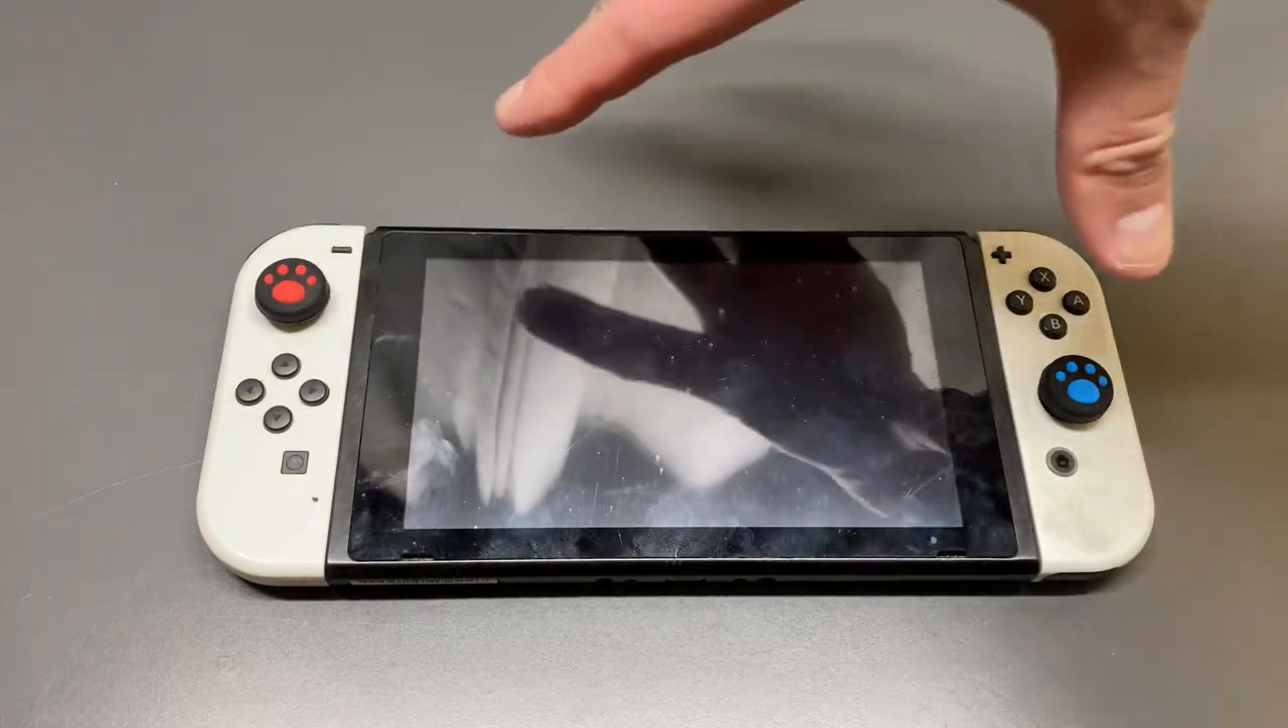As you can see we've gone ahead here and installed these joy -con thumb grip covers.